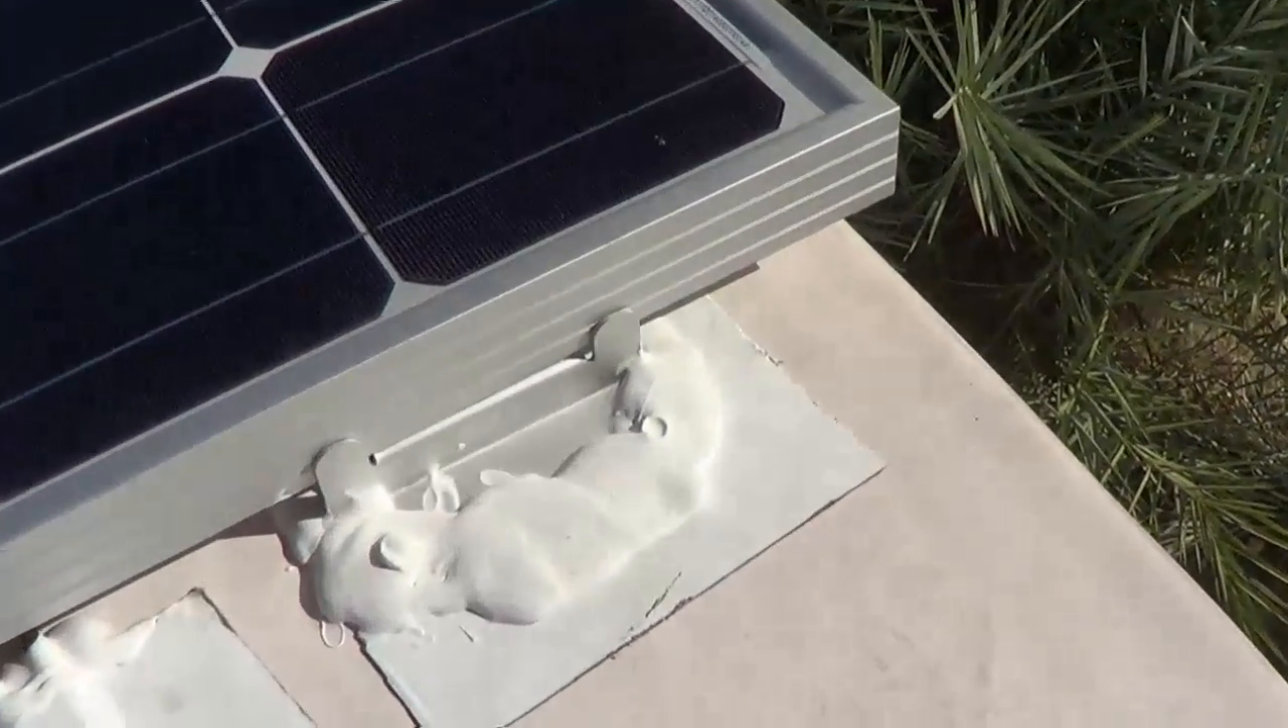And you can see there's the final seal on the mounting brackets.